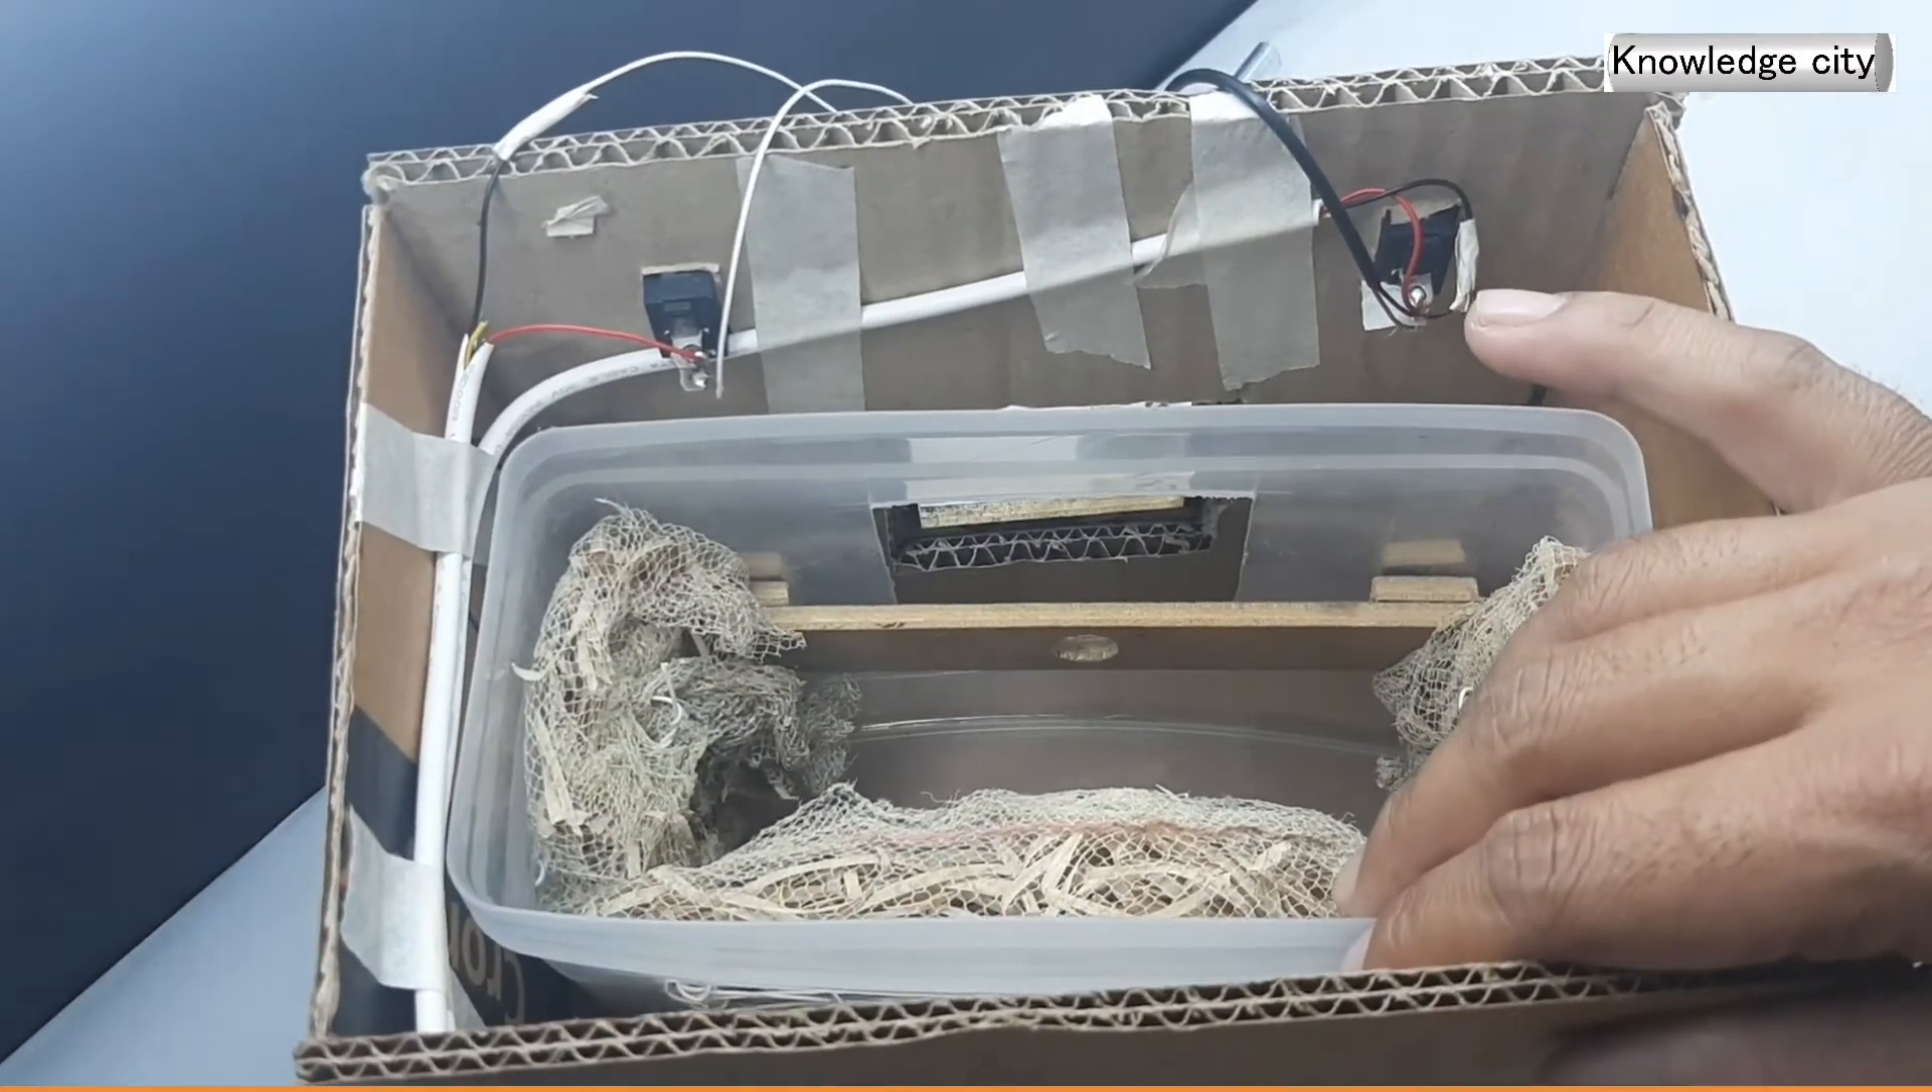यह हमारा जो प्लास्टिक का डबा था वो अंदर डाल दिया।